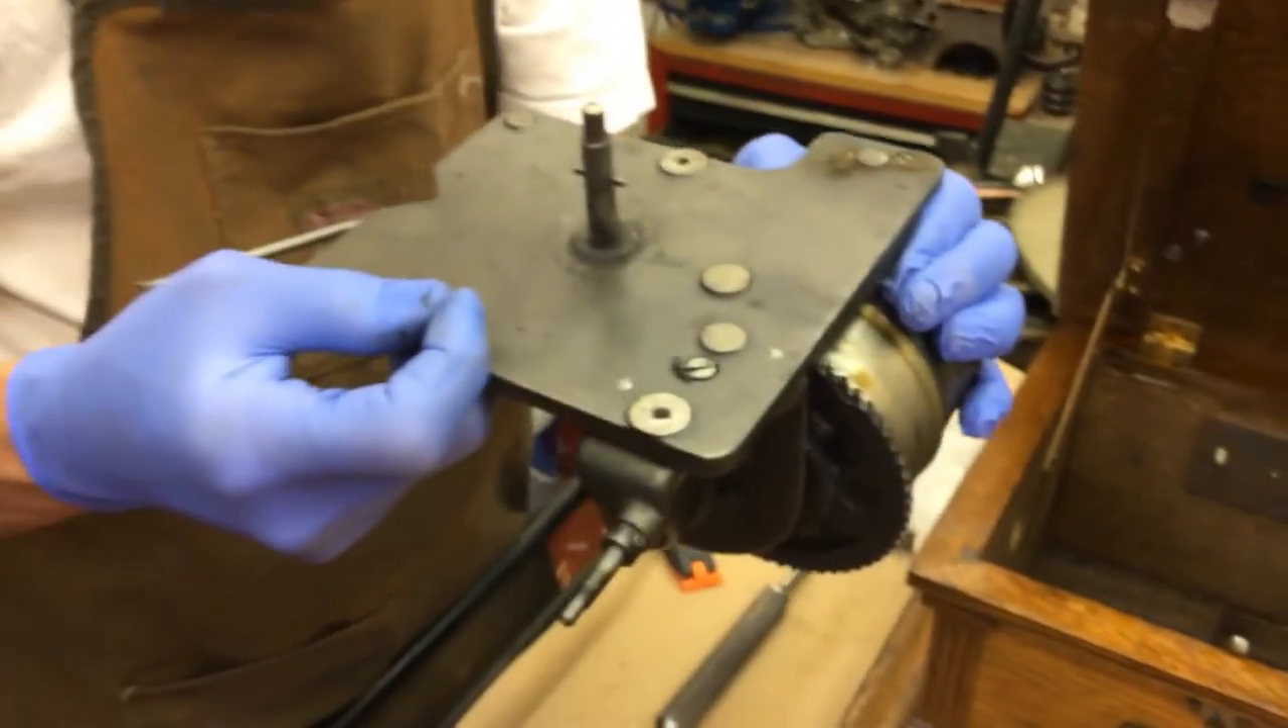Voila. Victor motor just came out.